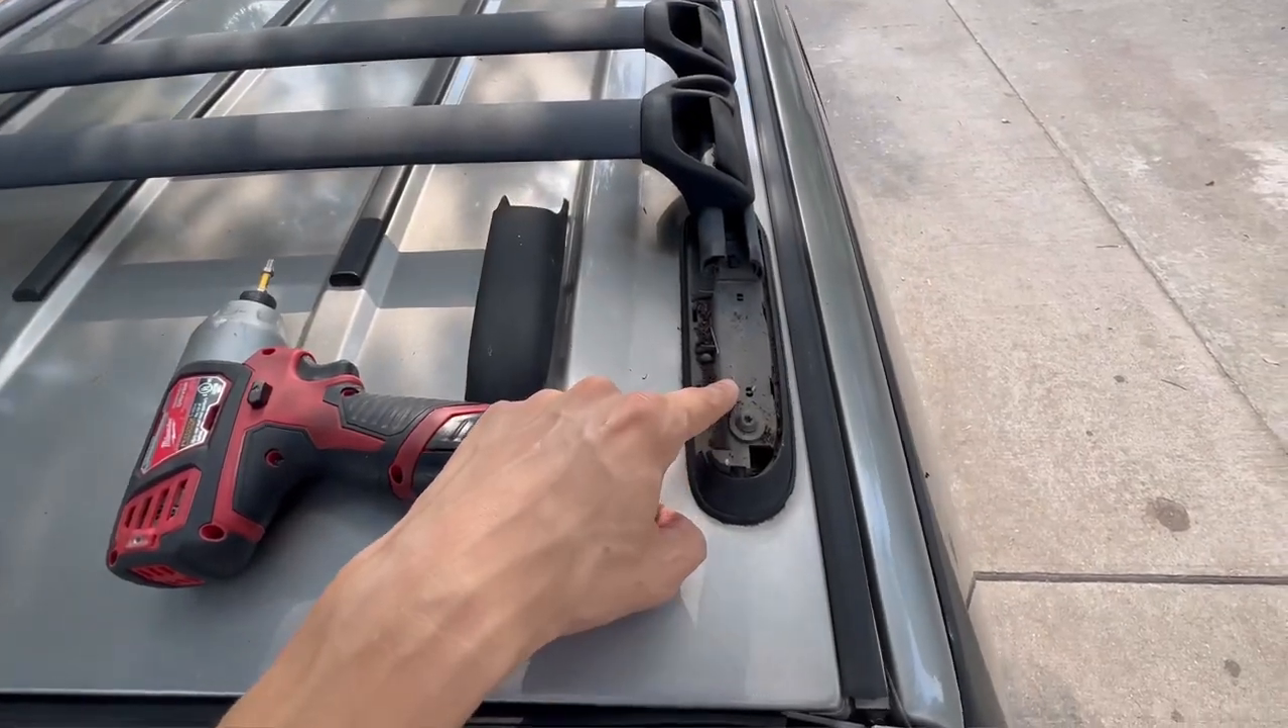And as you can see i already removed this cover and there's like two screws right here so one here and then there's another one there.